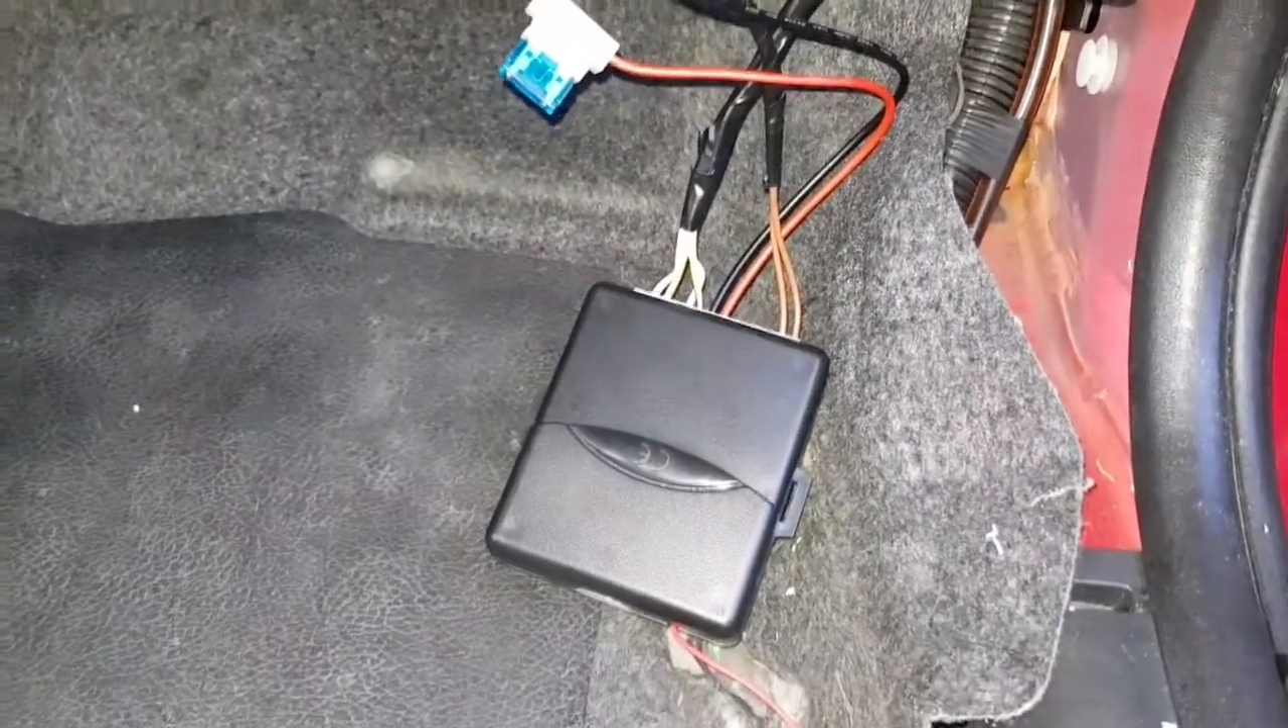So here it is with a module all wired in.